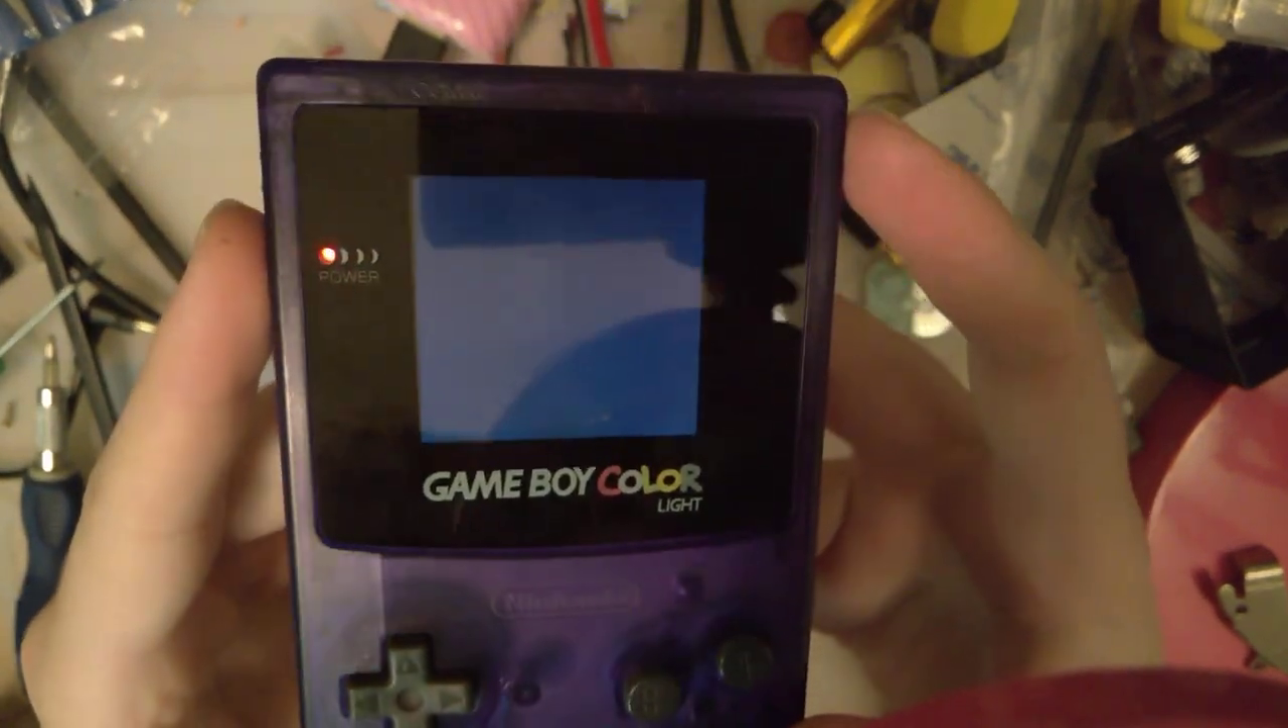There we go. Screen's nice and centered. Everything looks good.